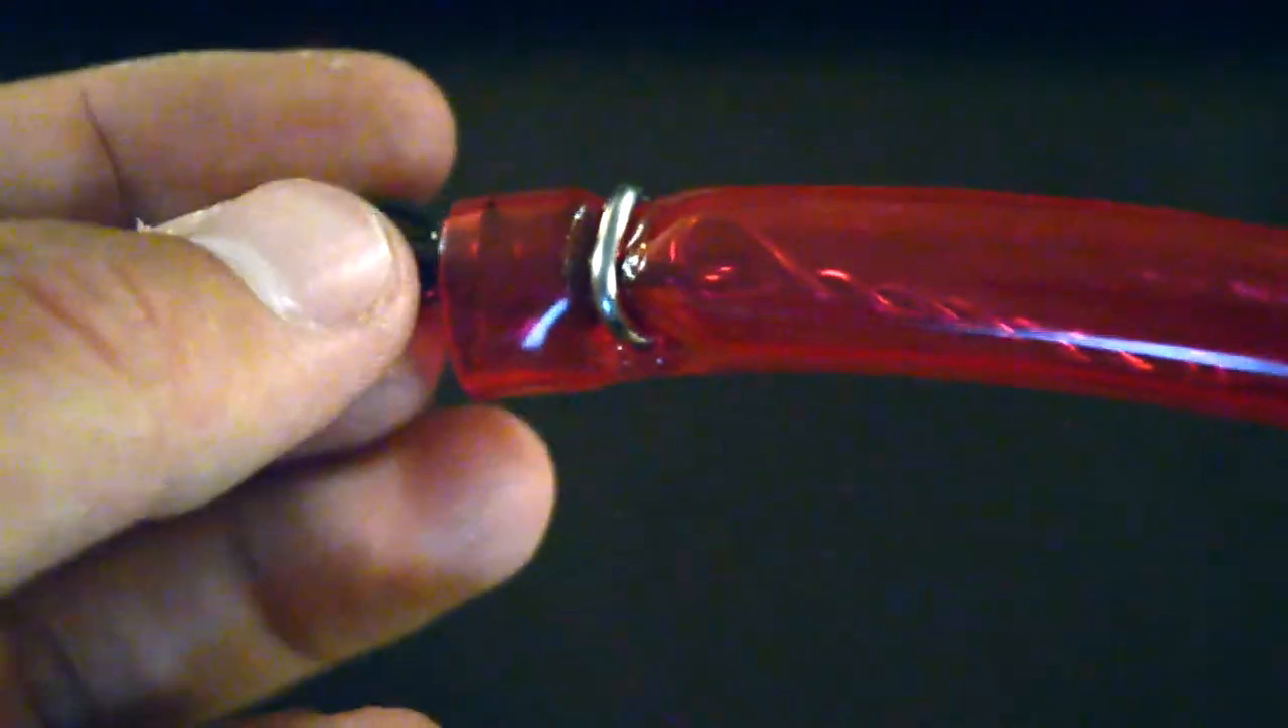This is now what the hog ring looks like attached to the top of the tube.